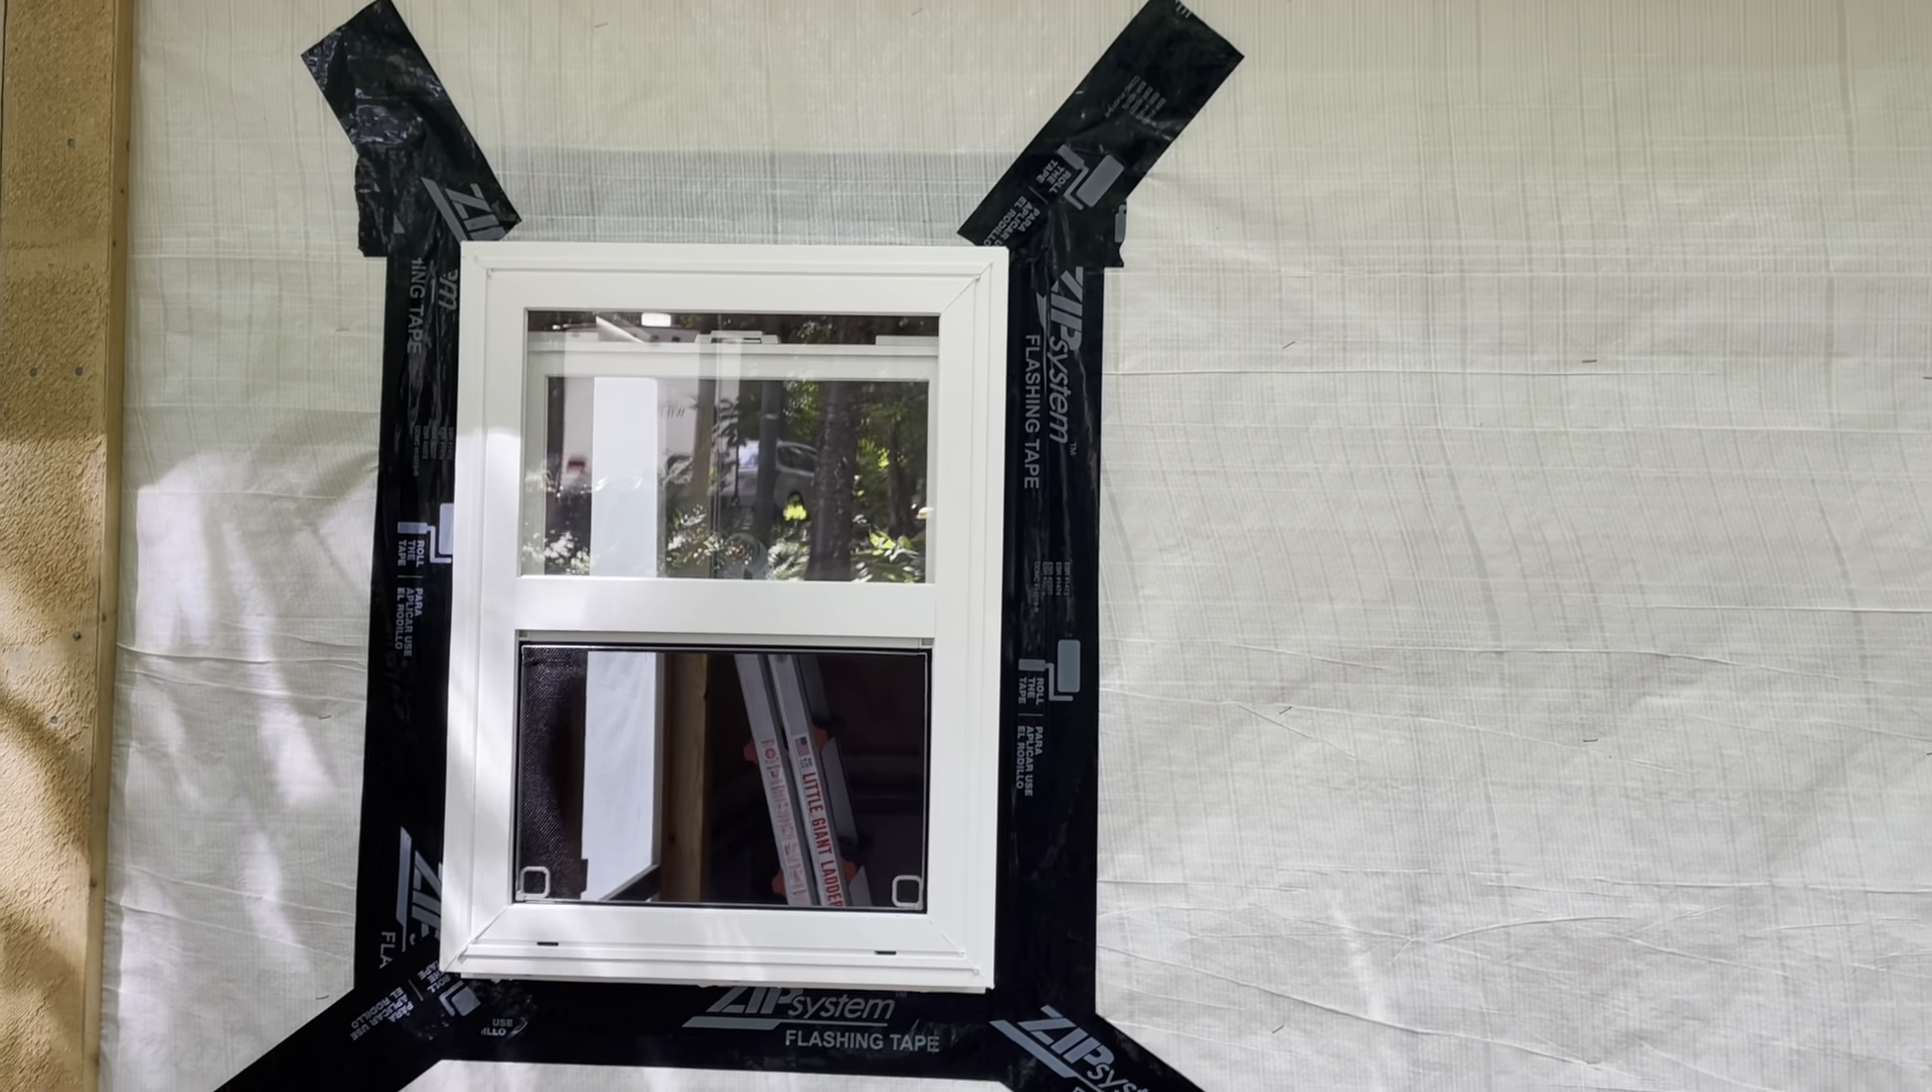You can see of course the window is all in there it's got all the flashing tape and the house wrap everything is the way it's supposed to be and uh shouldn't take too long to get the shingles up.